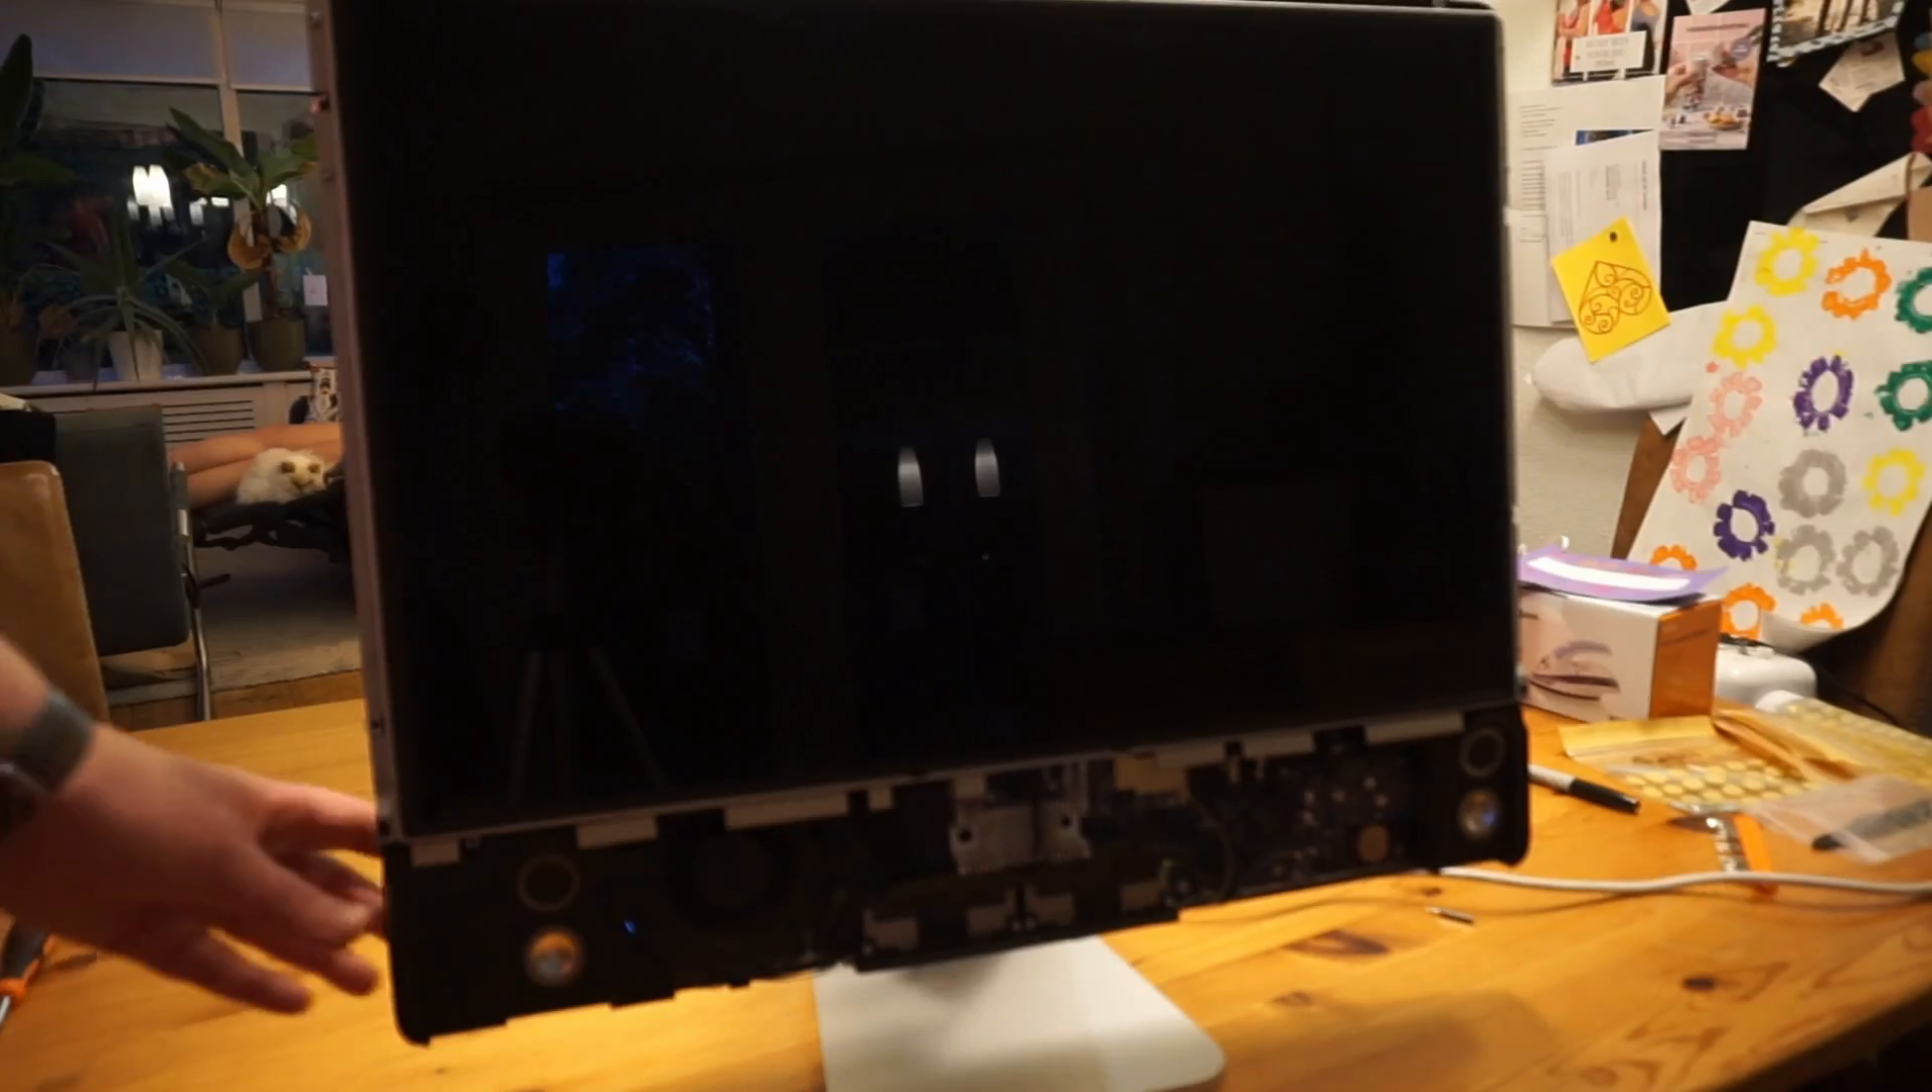Next I put everything together in reverse order but I didn't put the bezel and the glass back yet.